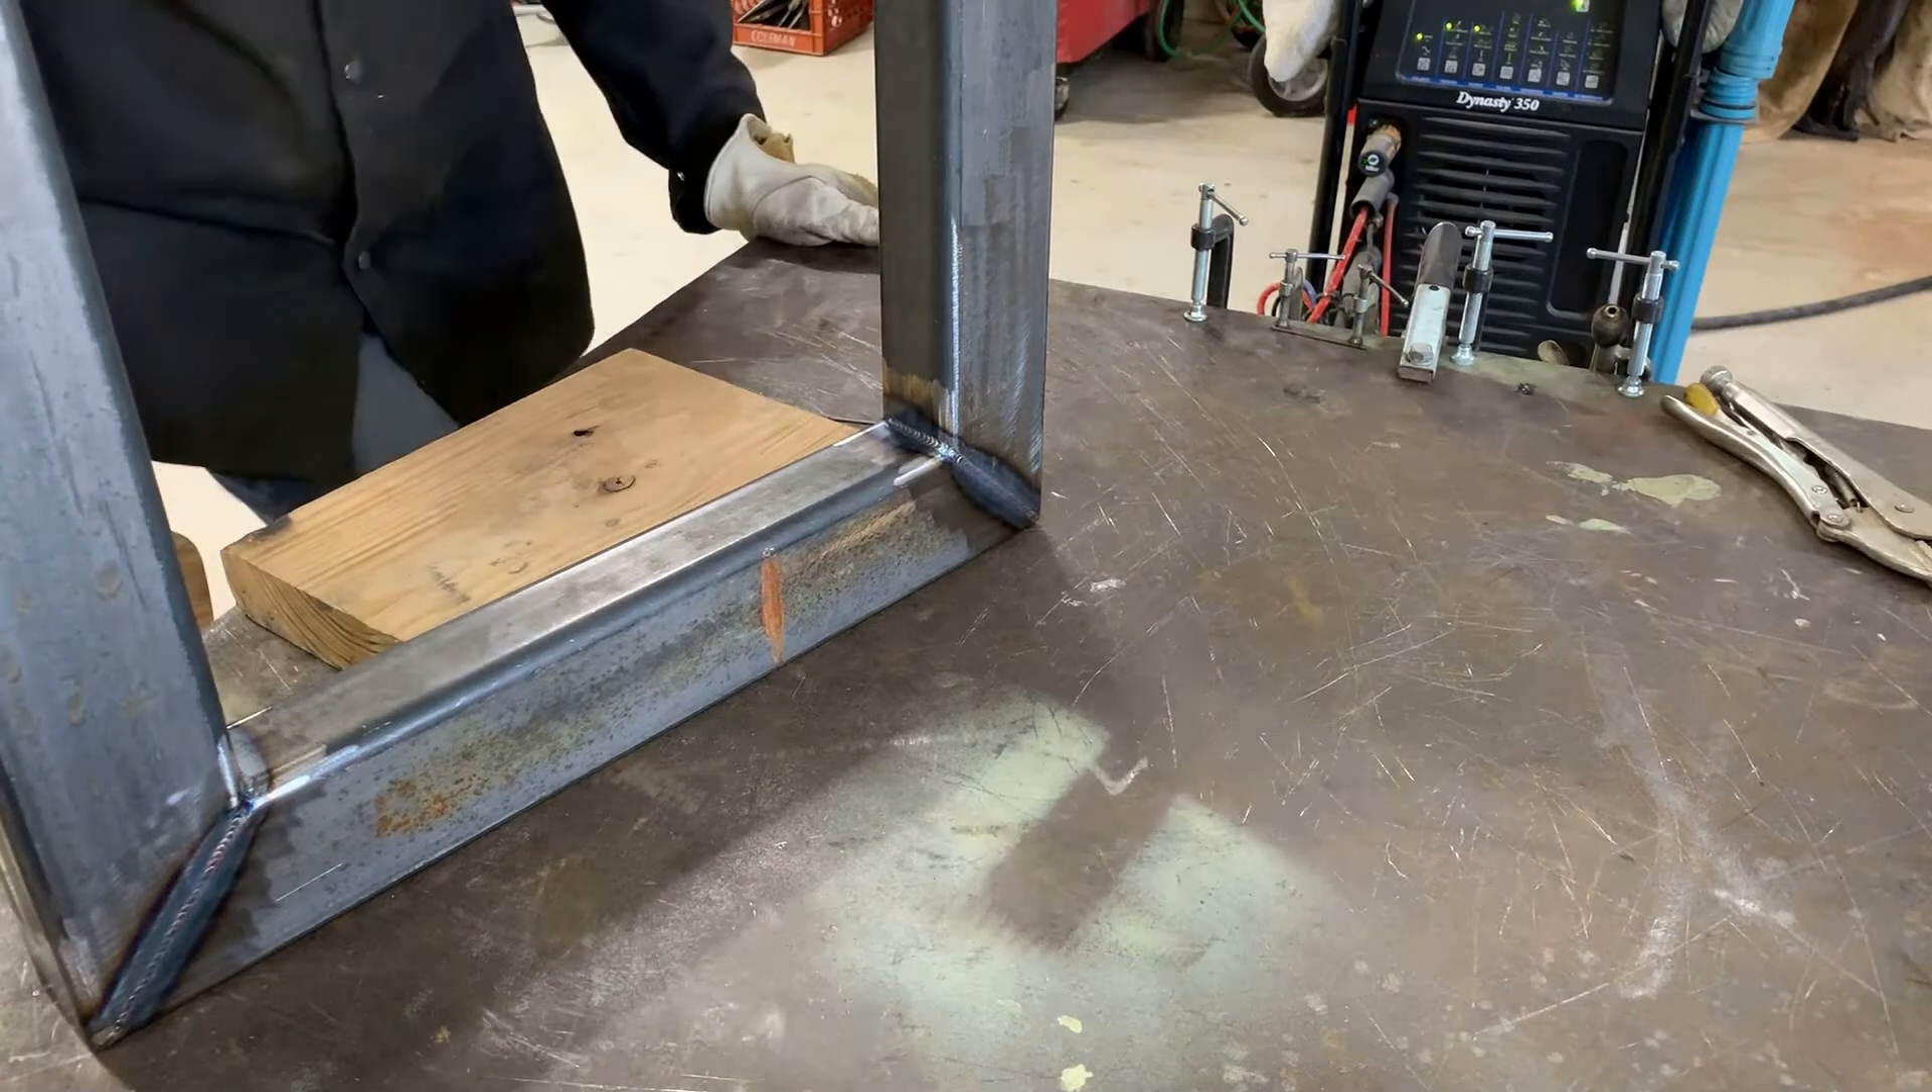All the inside corners are welded.